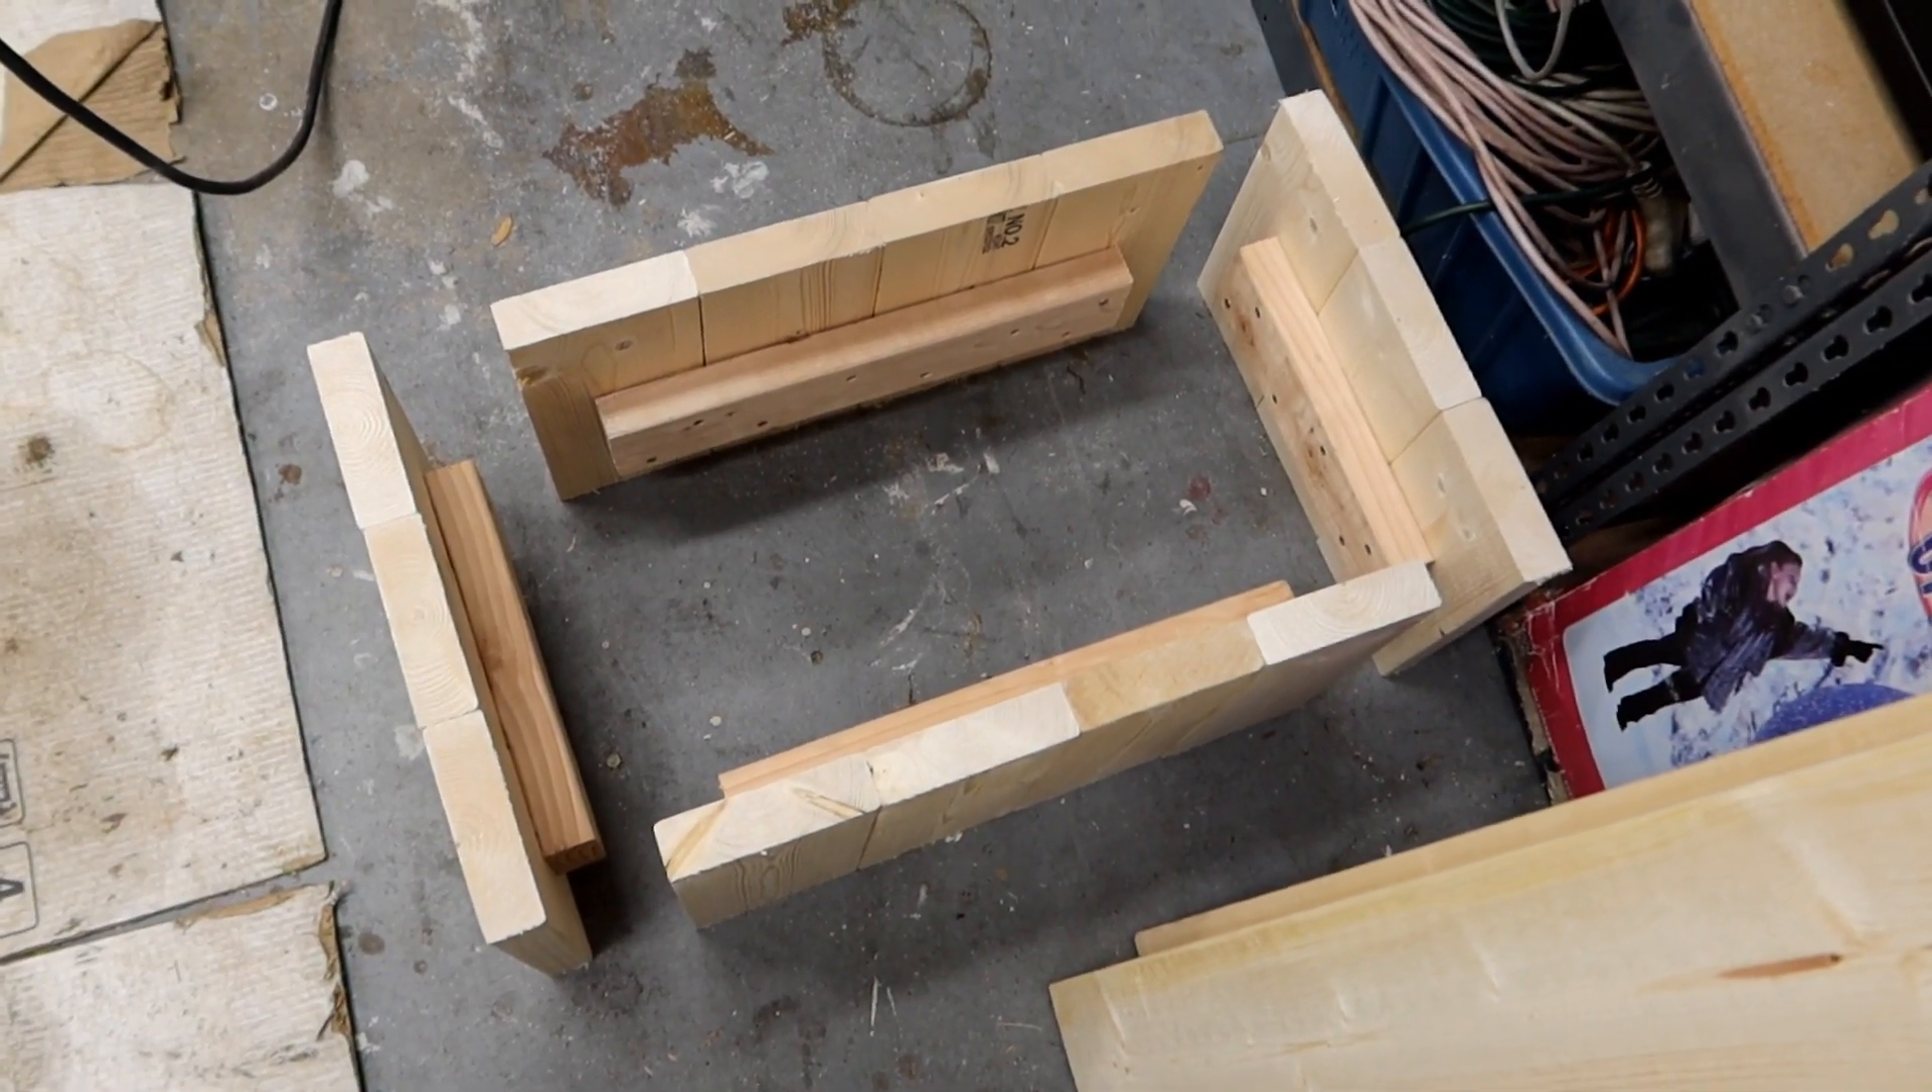All right, I've got the side pieces assembled. I've actually assembled them into the walls already.